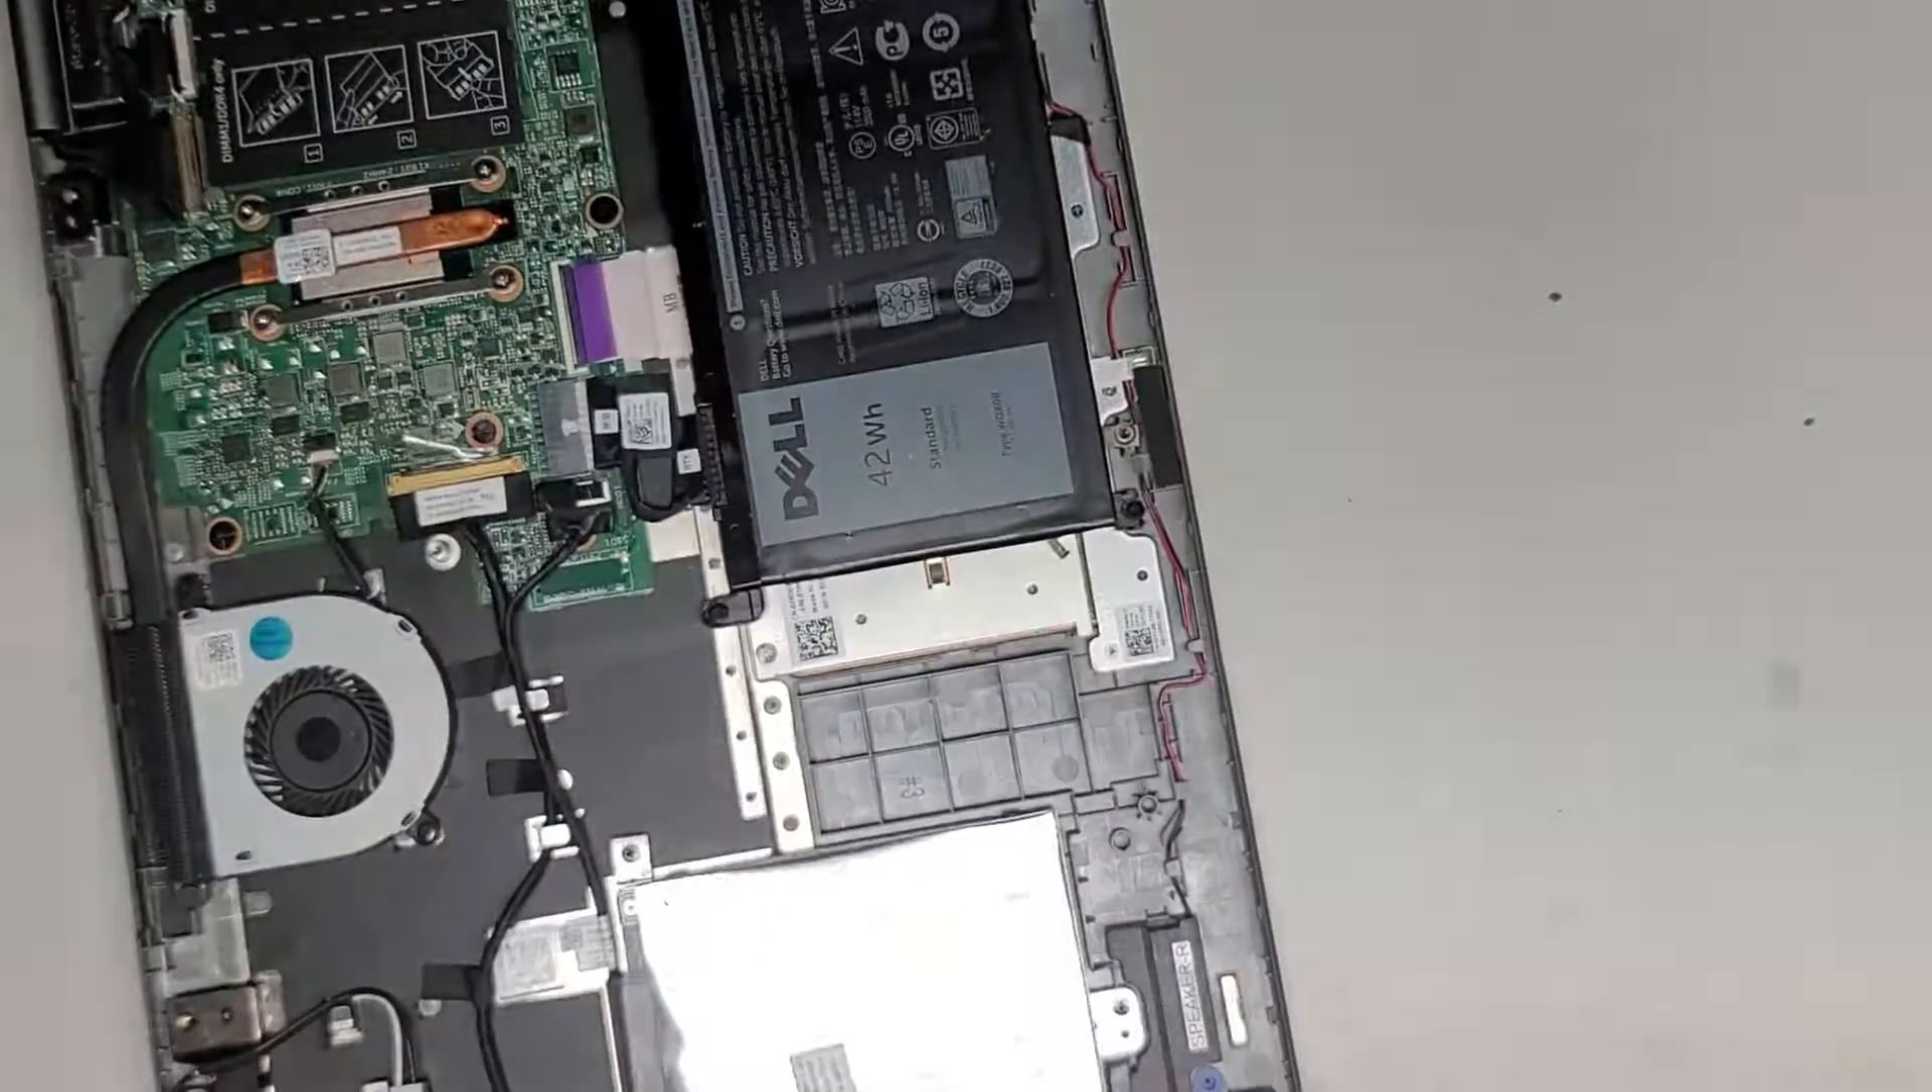We got the bottom cover off.